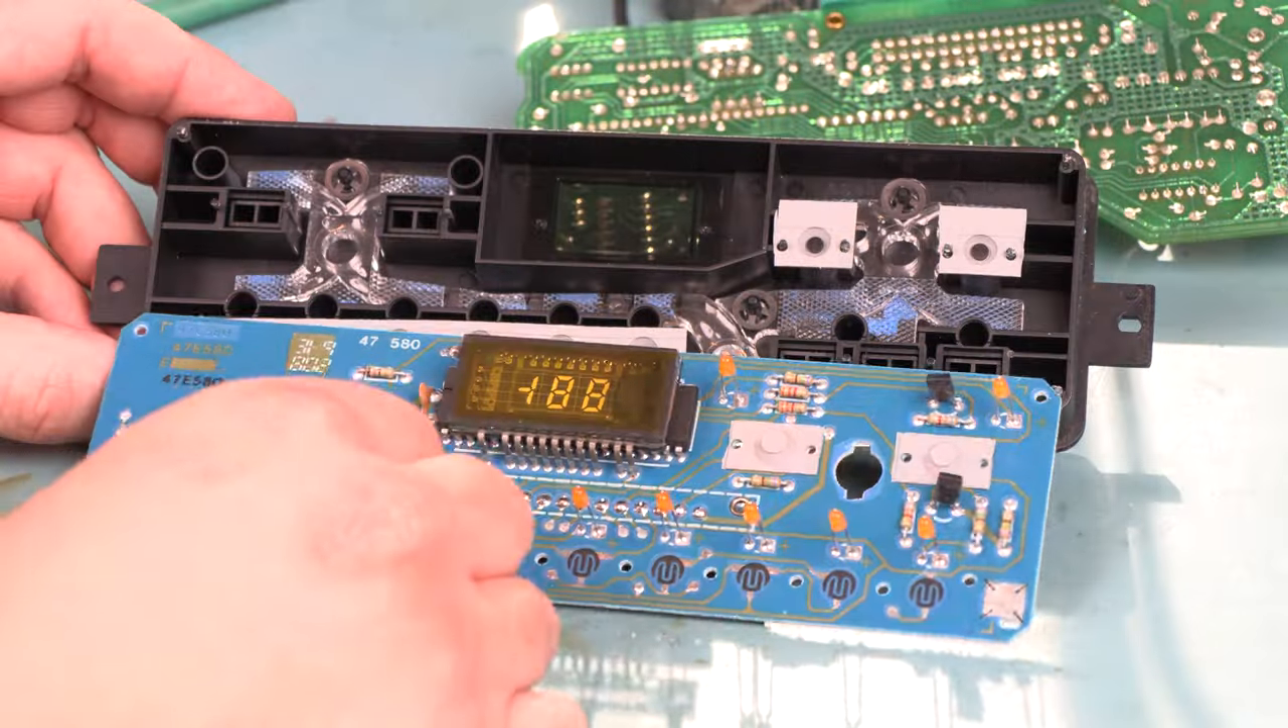We've separated the circuit board from the plastic housing.